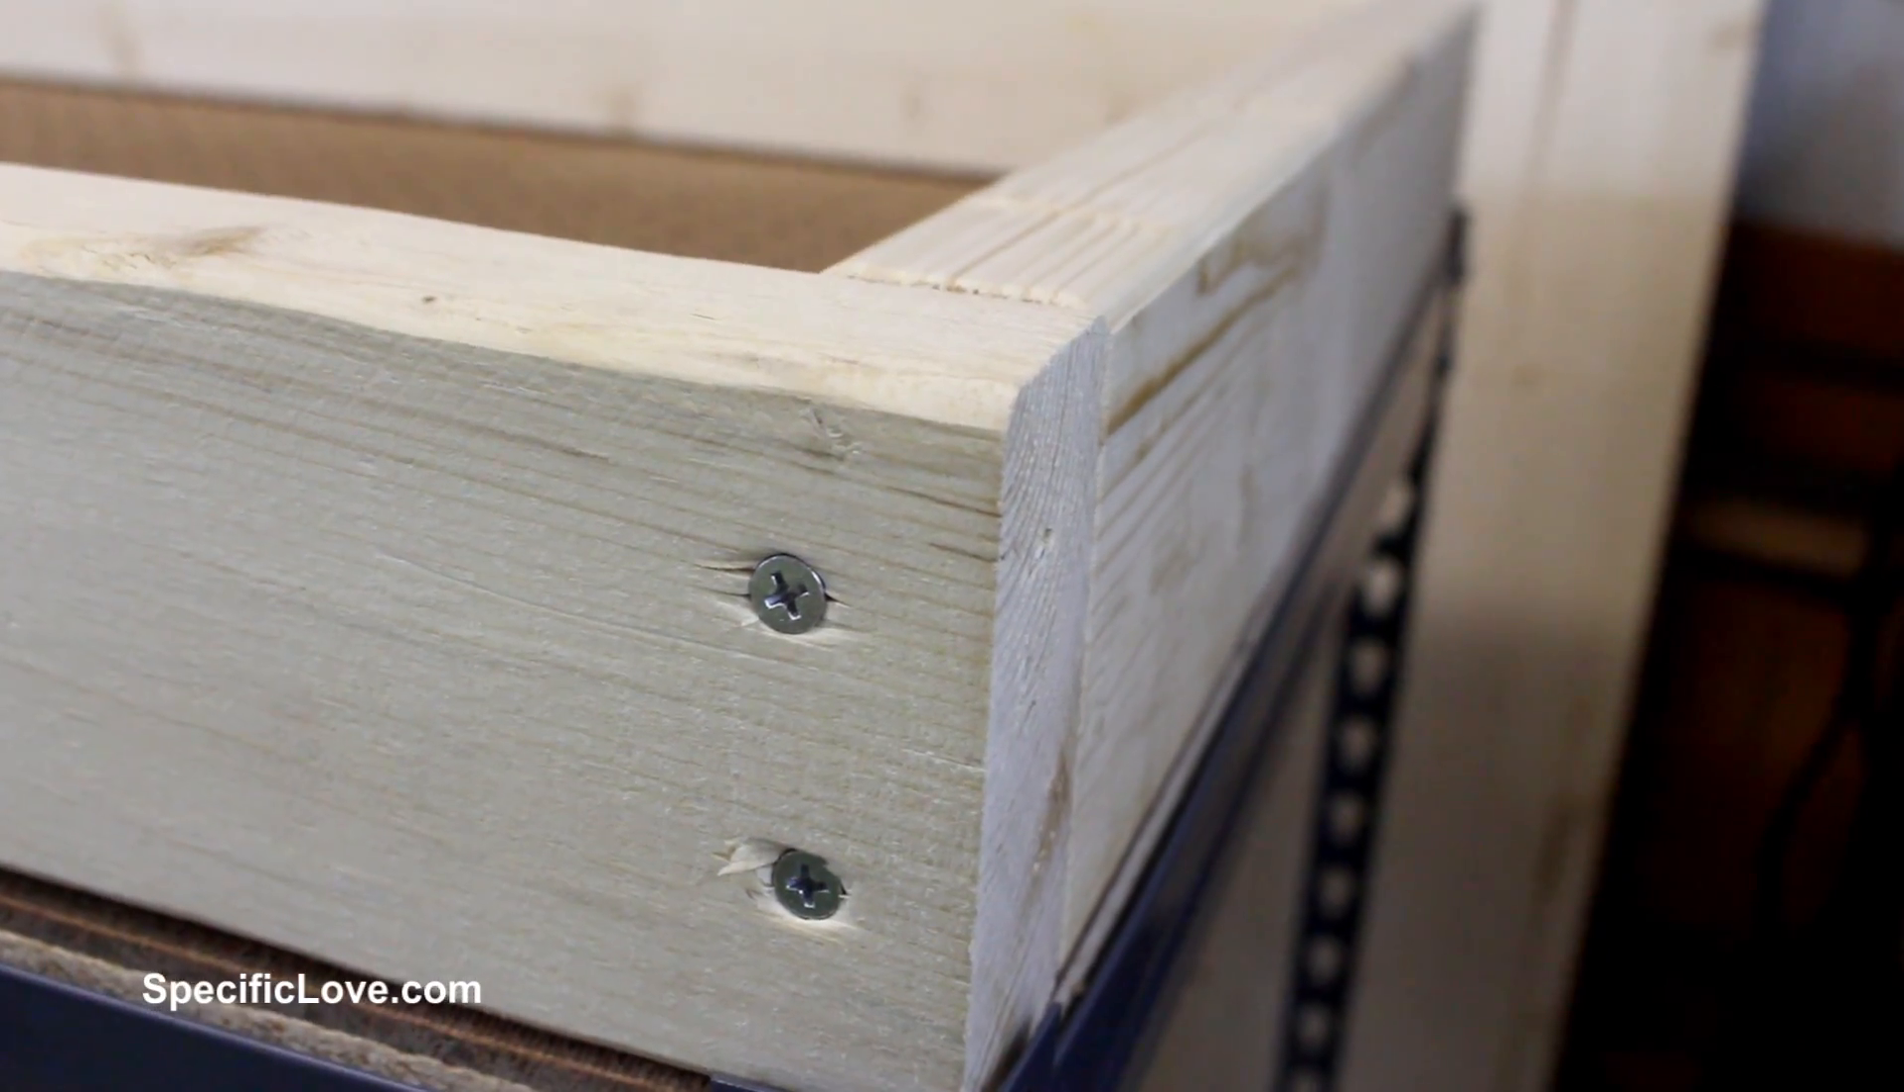To hold the frame together I used a couple of screws at each corner.